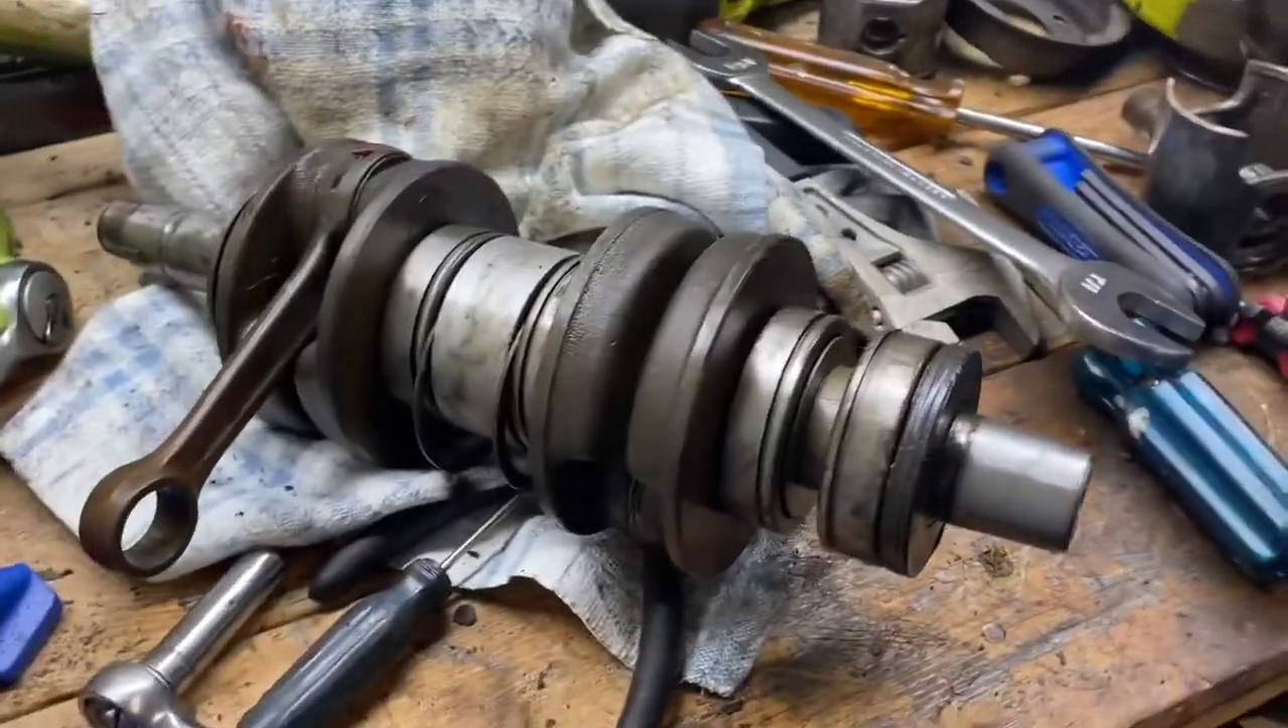So I totally took this motor all the way apart. Right down to the crank.